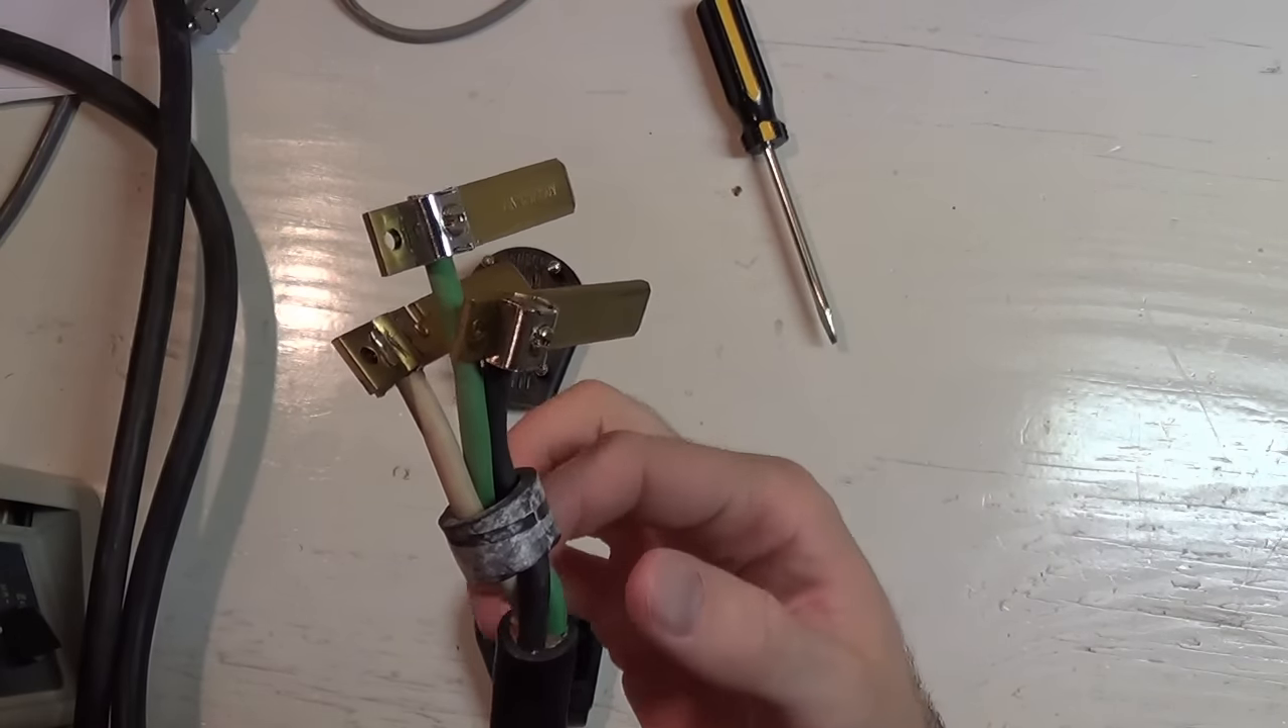And then my NEMA 1030, I have the blades on already.